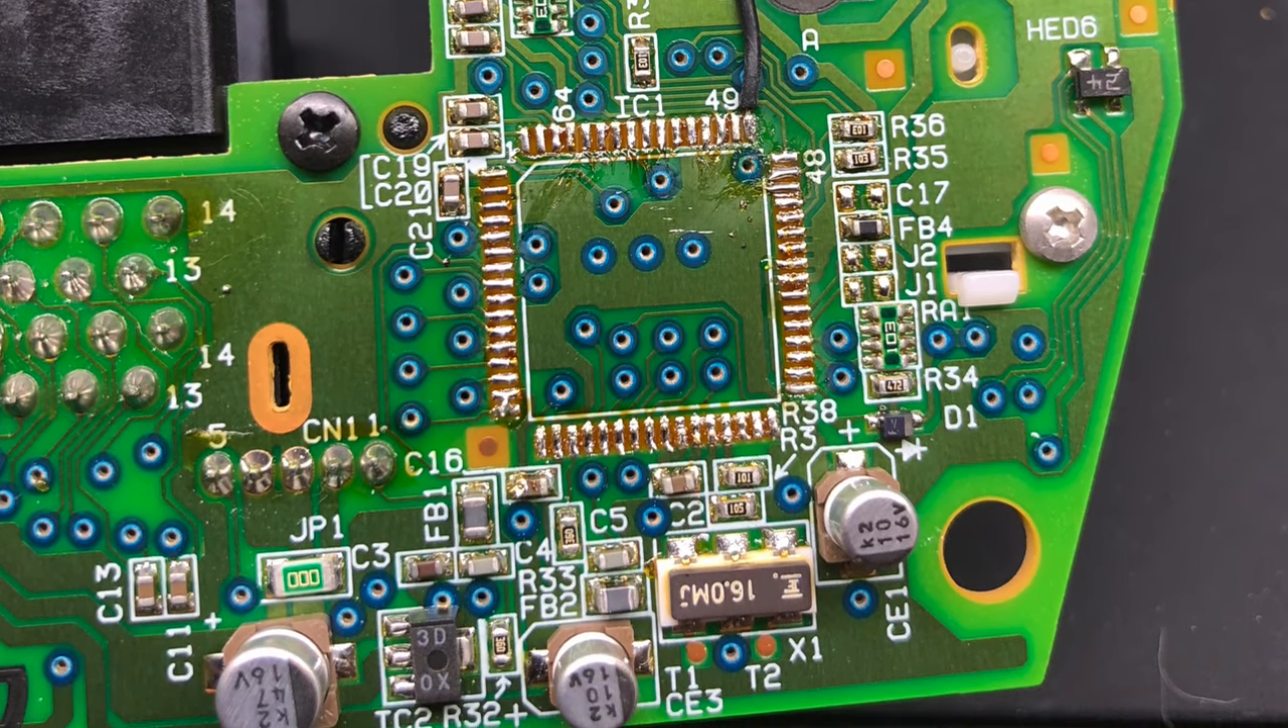There's a chip on one side of the controller PCB I went ahead and removed that.